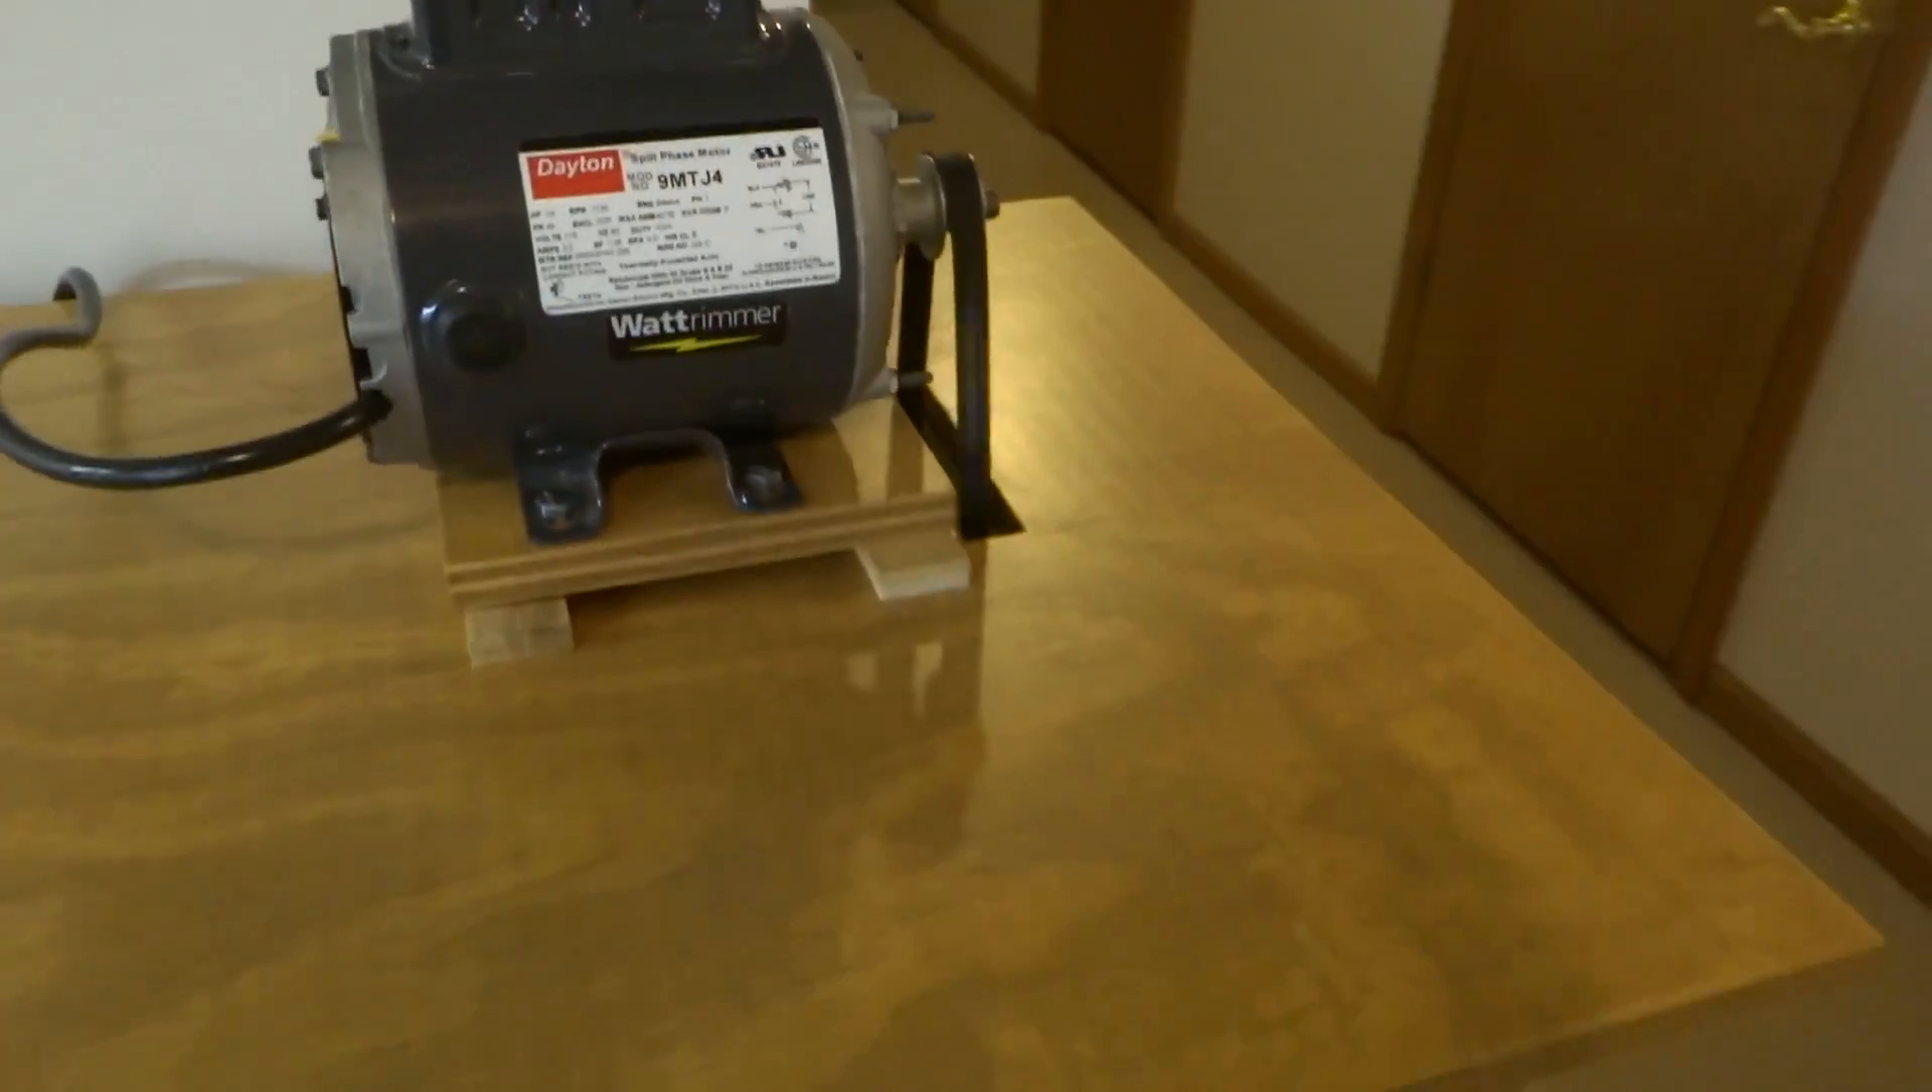I still need to build a guard for the belt there.